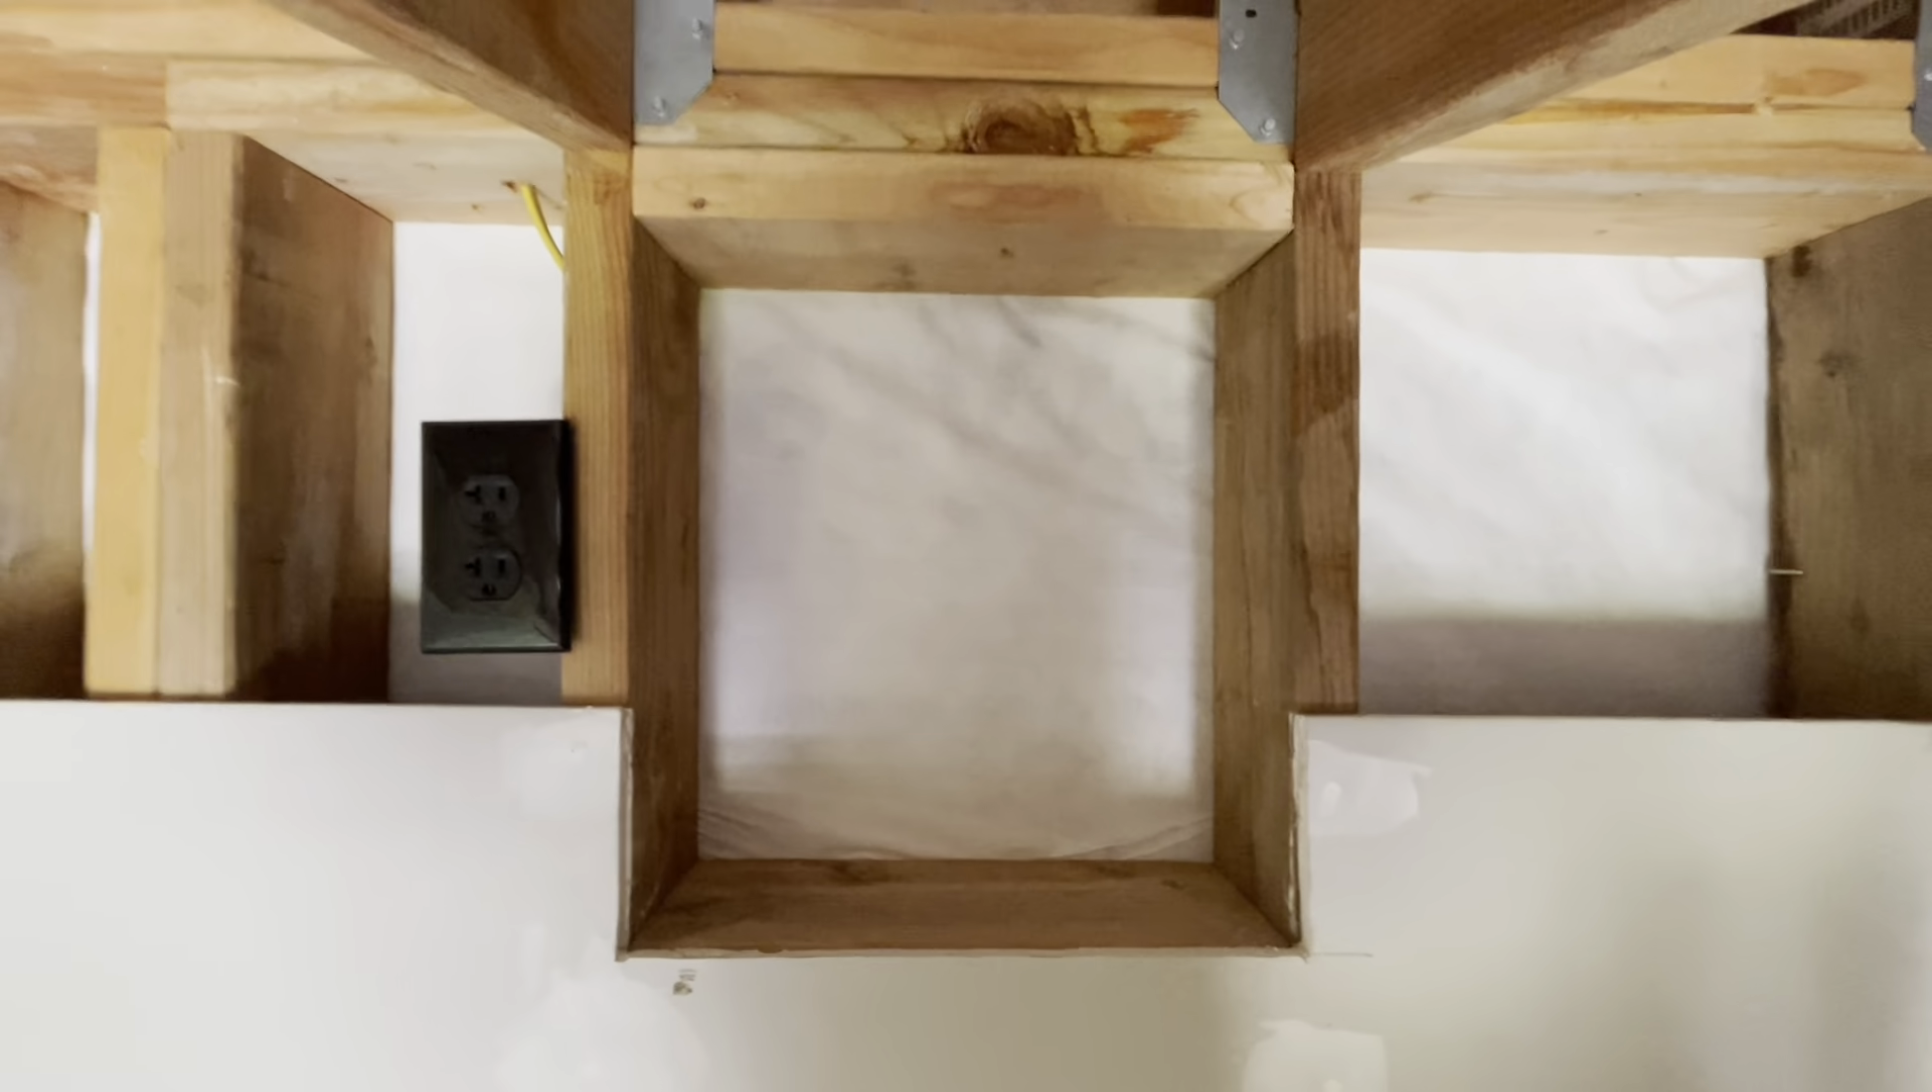So, I have my box framed out.